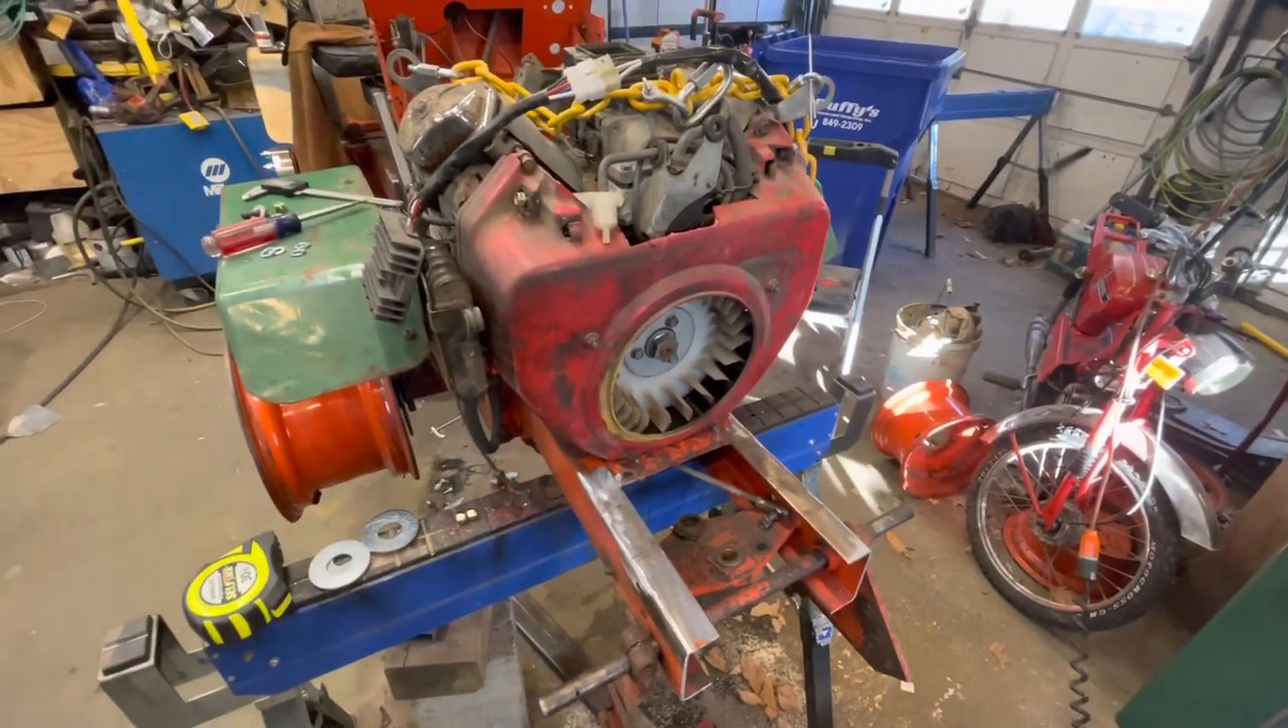But yeah, the engine's in place.